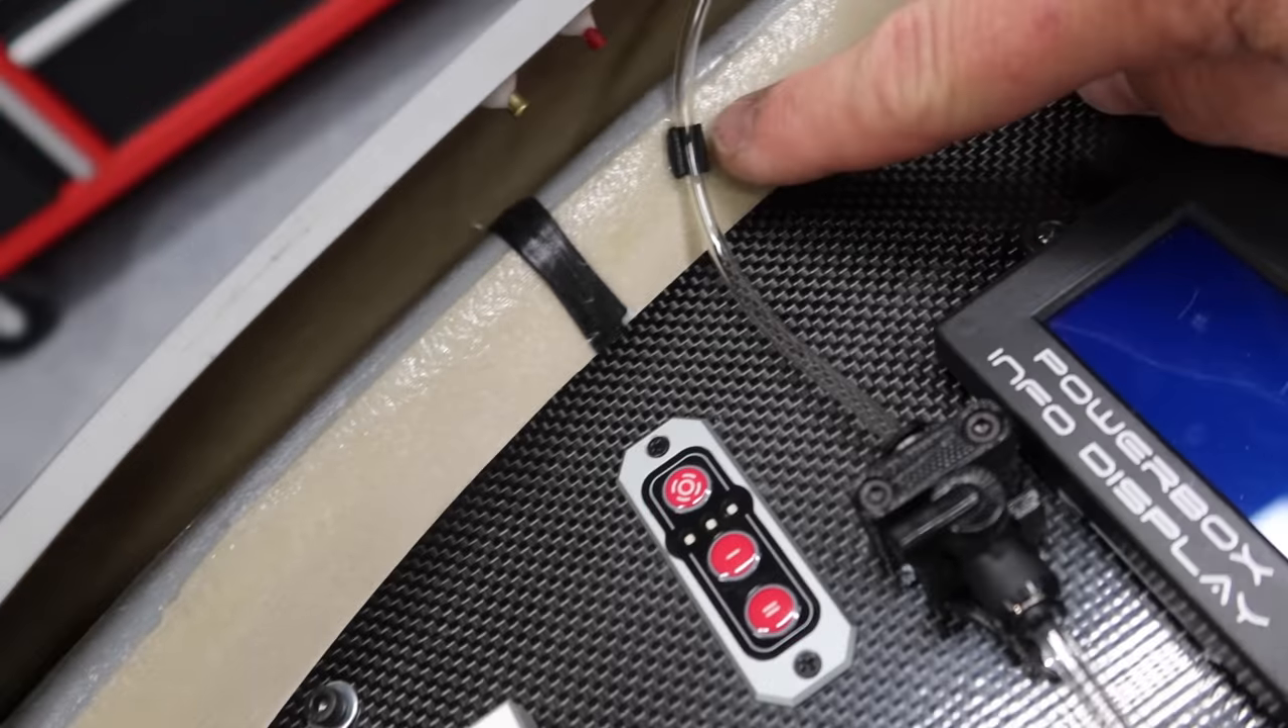Now we've got the line held in place with our 3D printed holders.